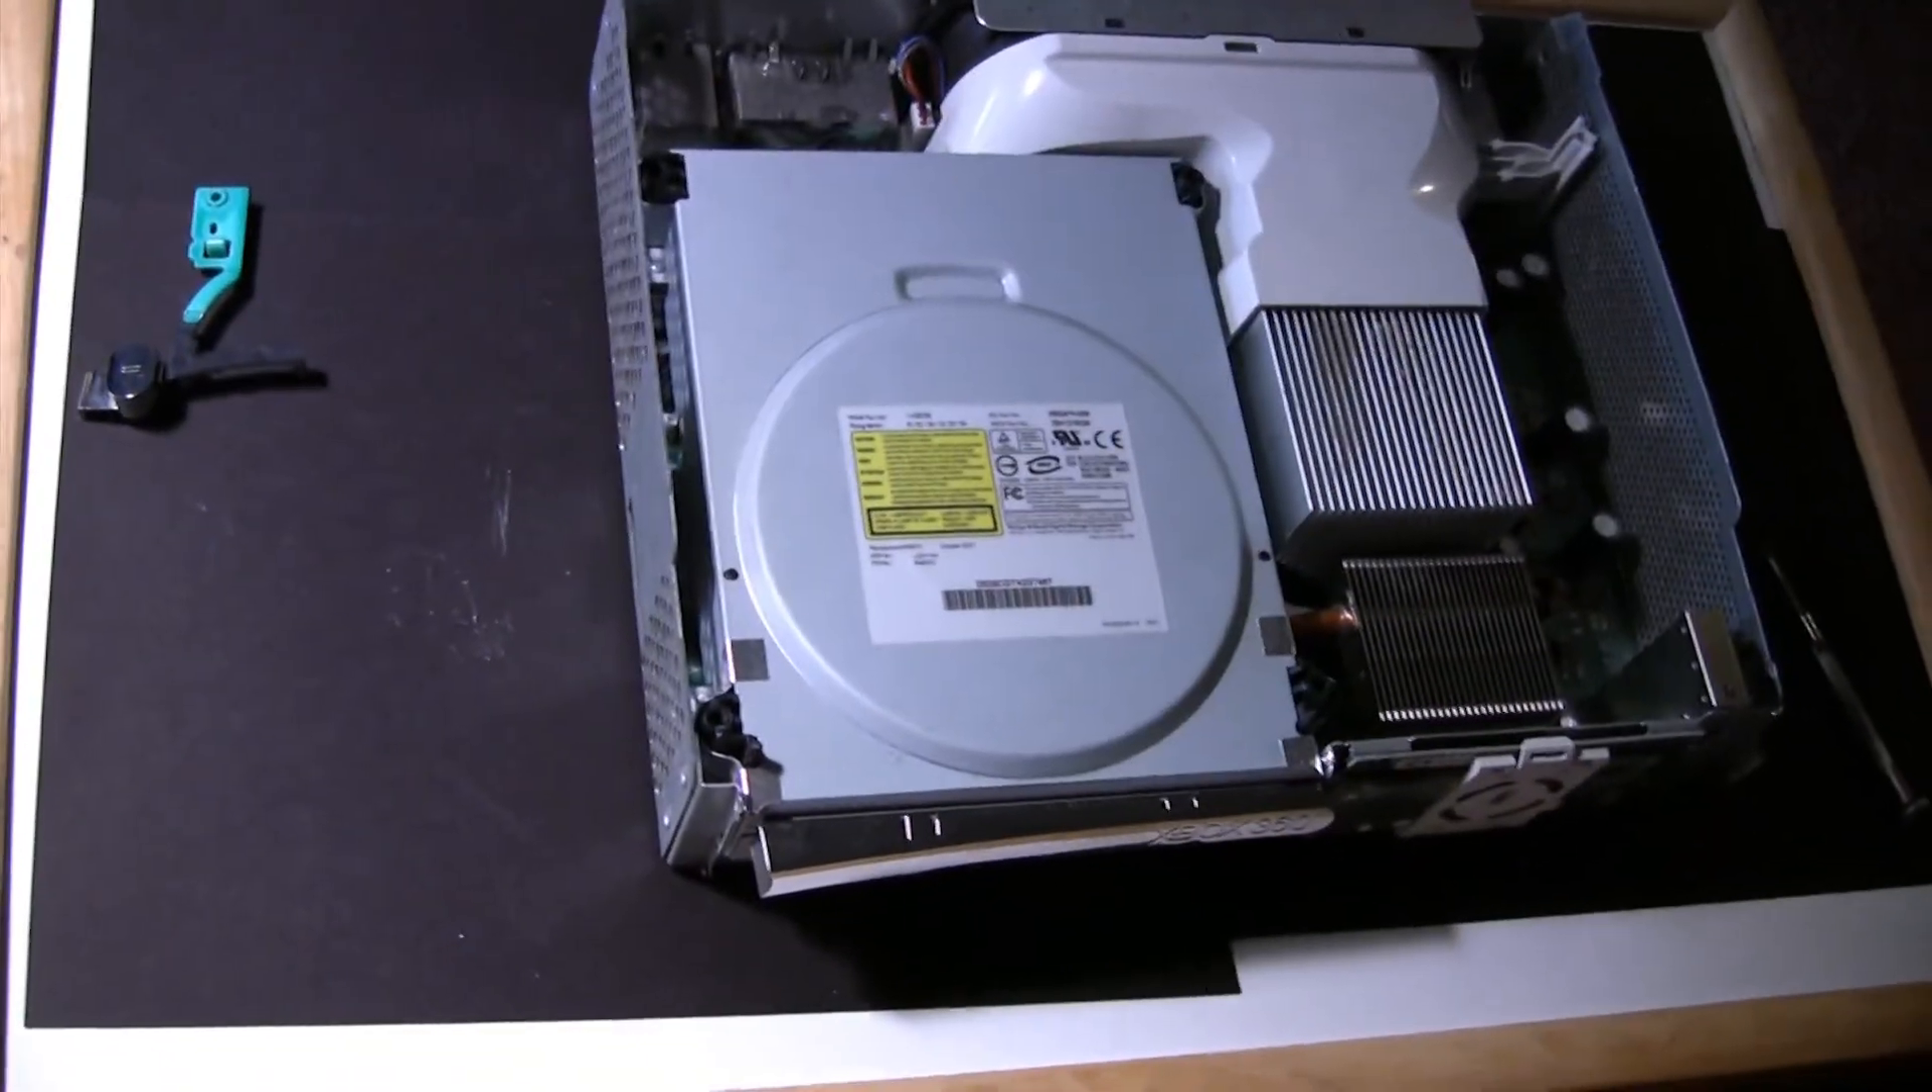You now have access inside the Xbox 360.